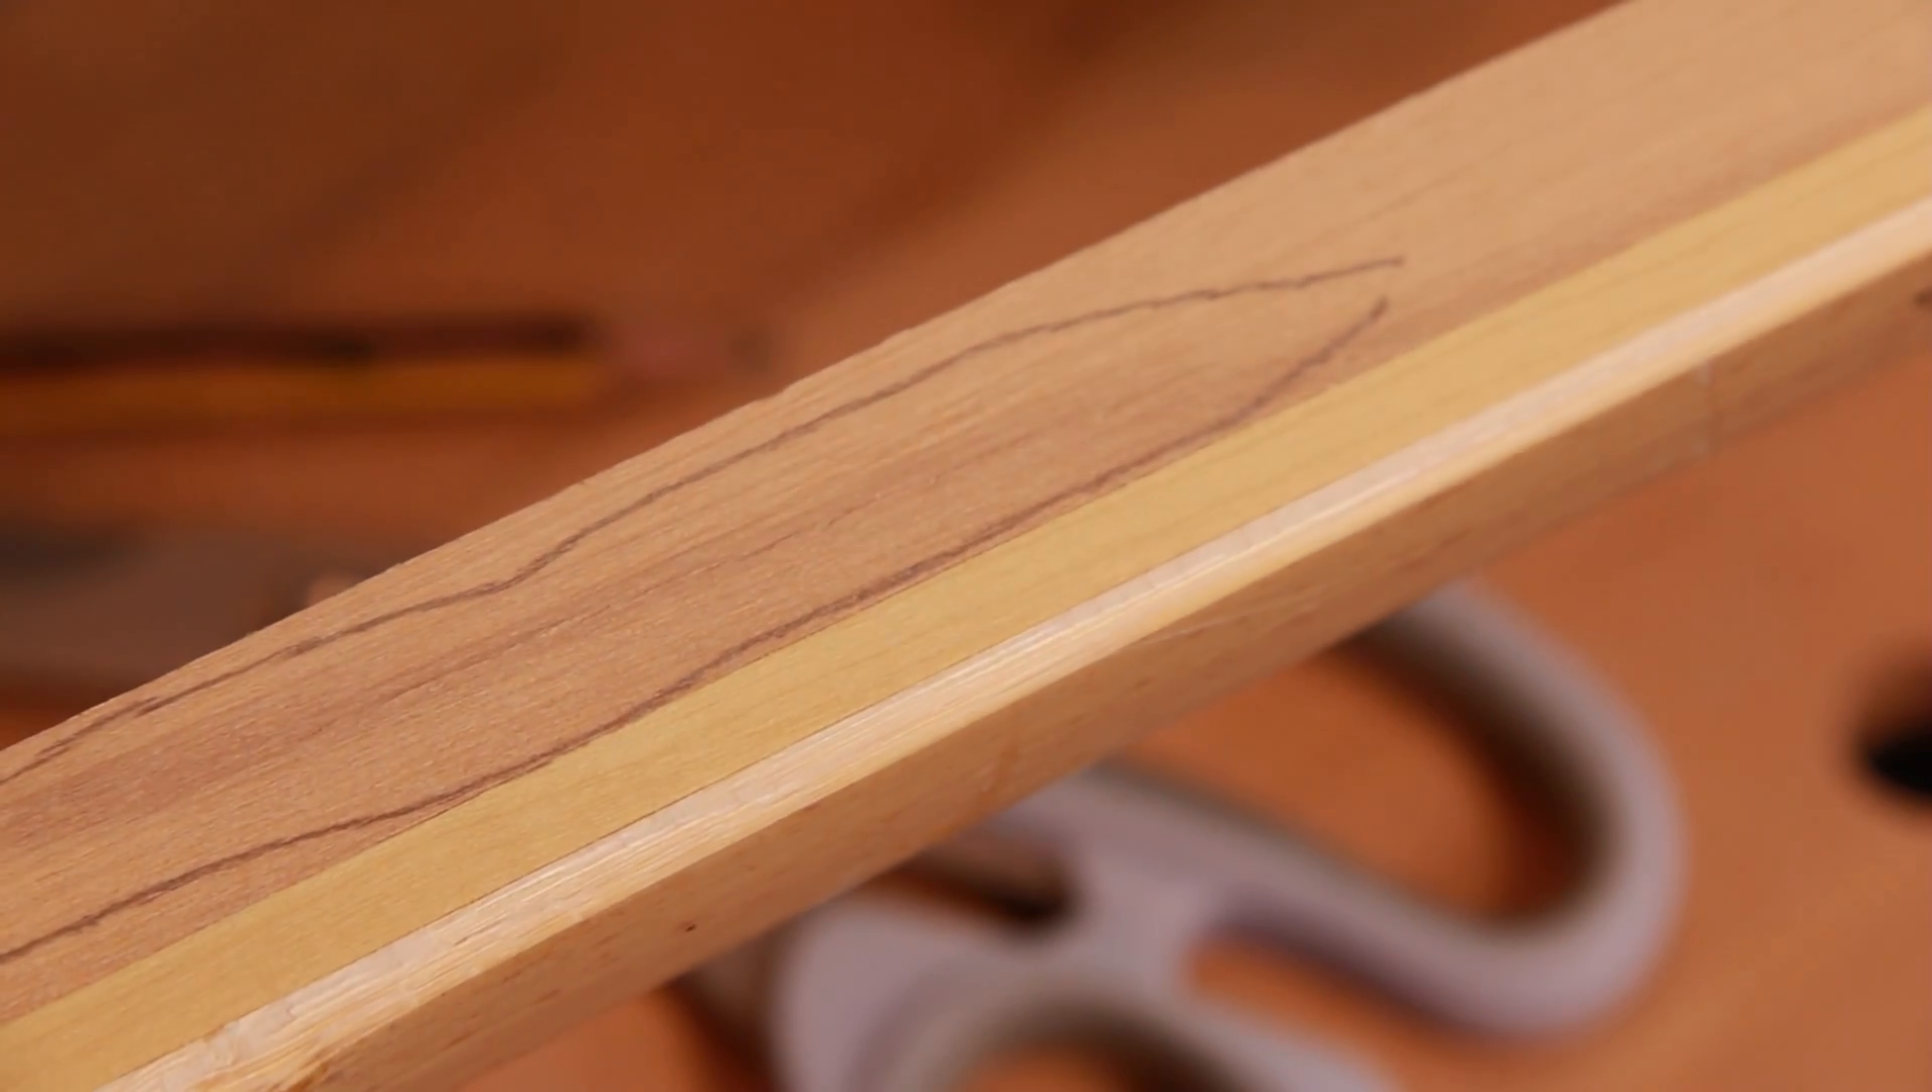Now, one of the arts of gluing up staves is getting all those pieces nicely glued together with no thick glue line and no gaps, as this one is.